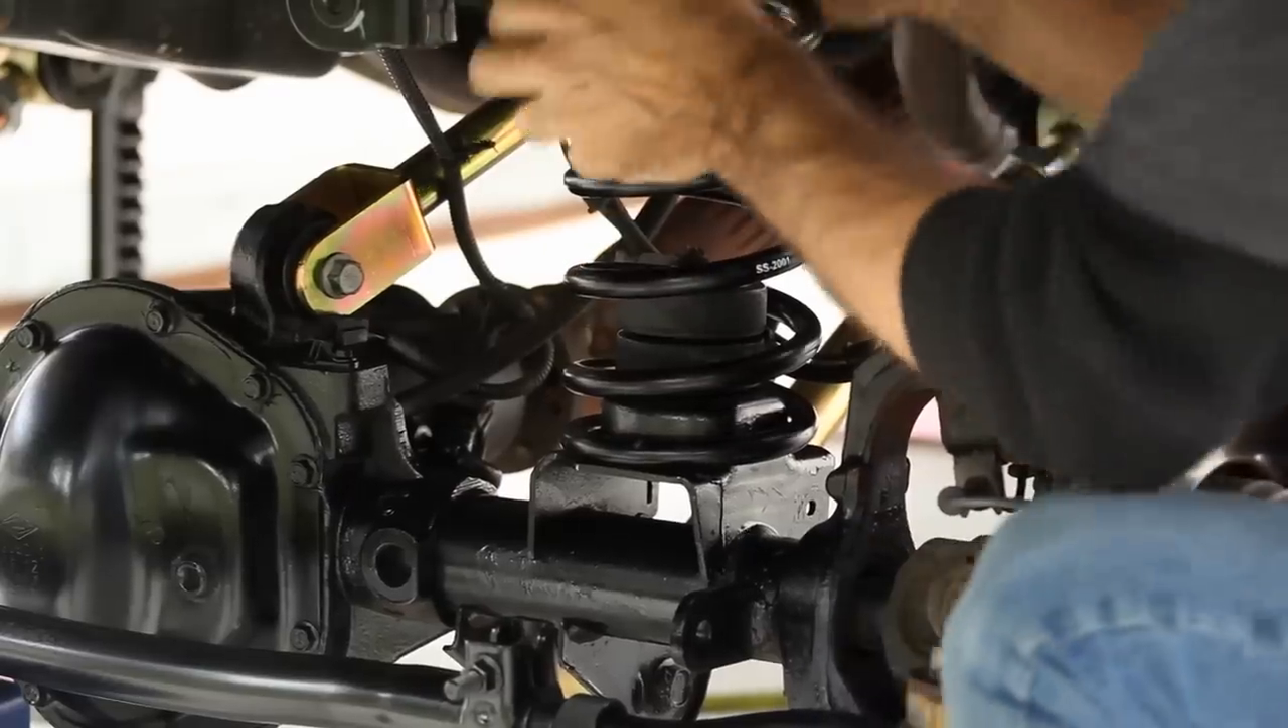So now that we got our spring on and our bump stops in, this side is good.